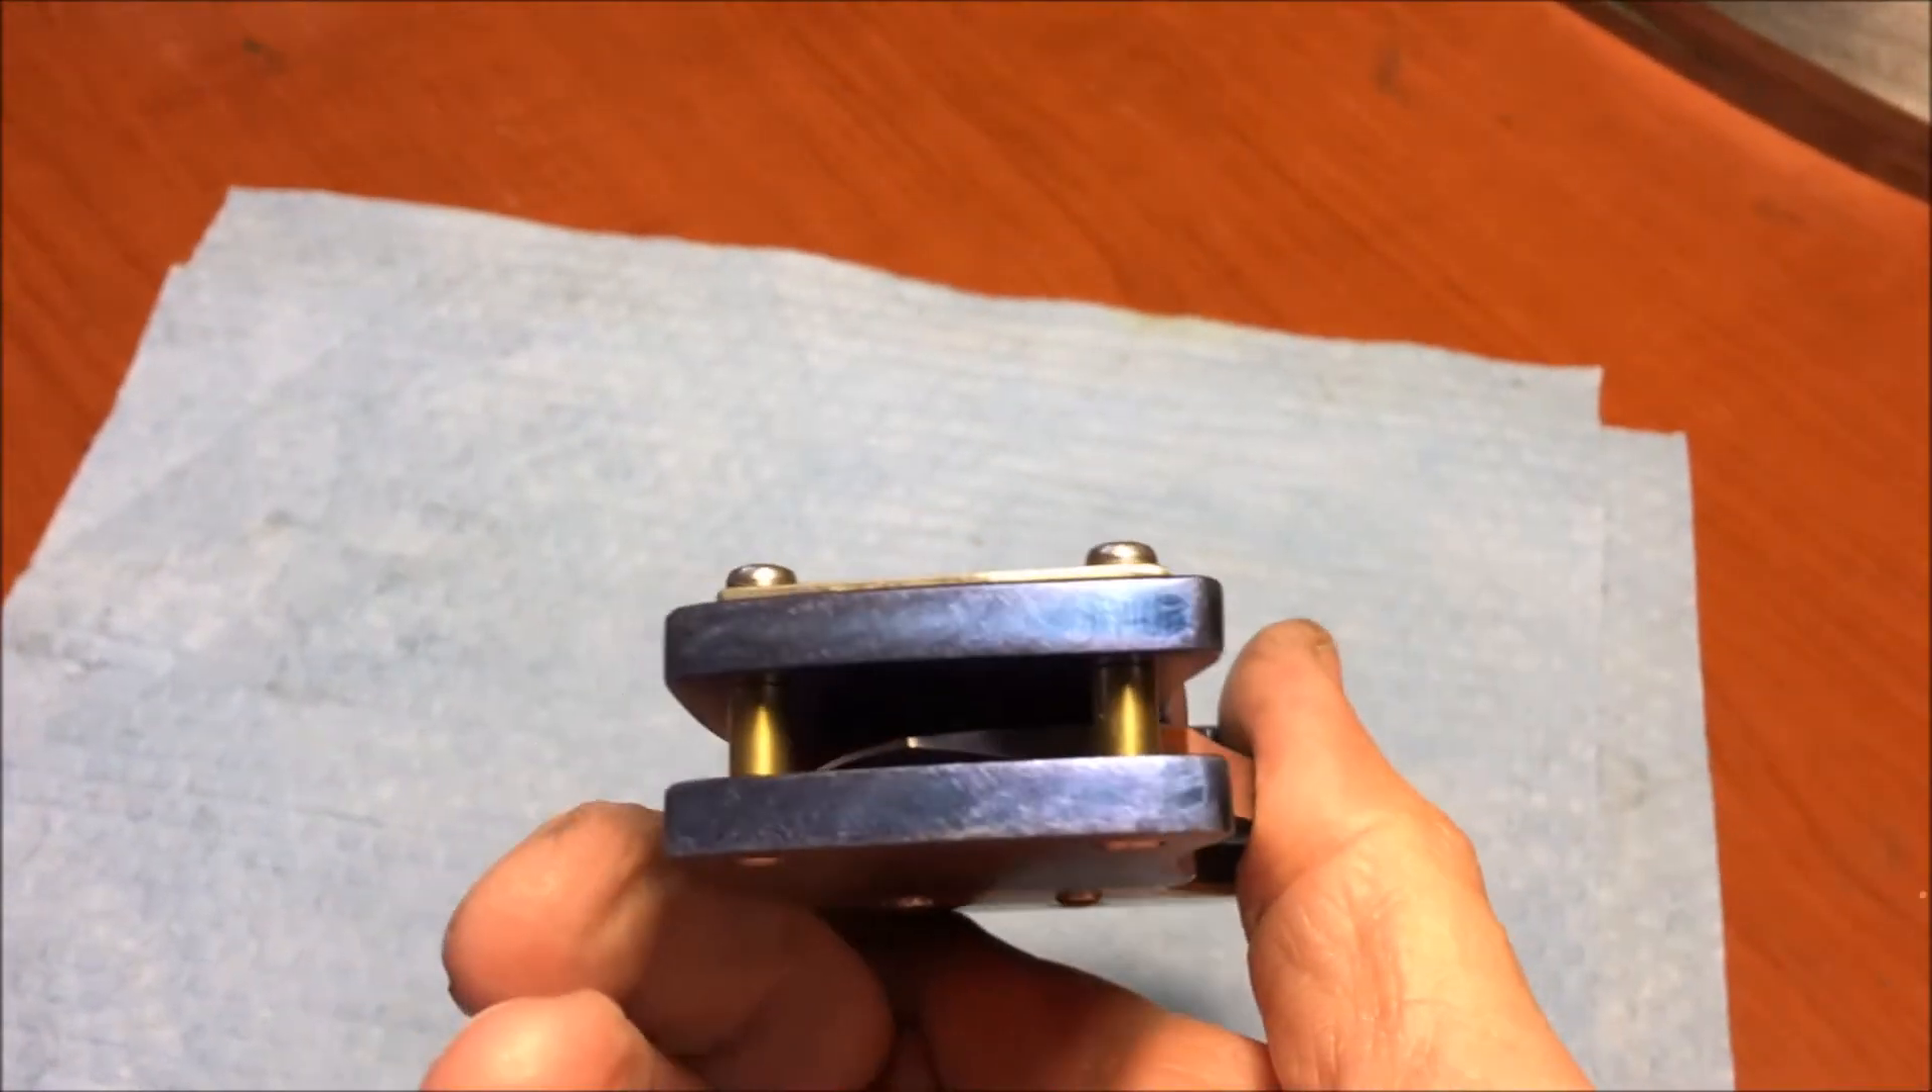So this is Senior Chief number two, and I did get the final standoffs in. They're brass standoffs.